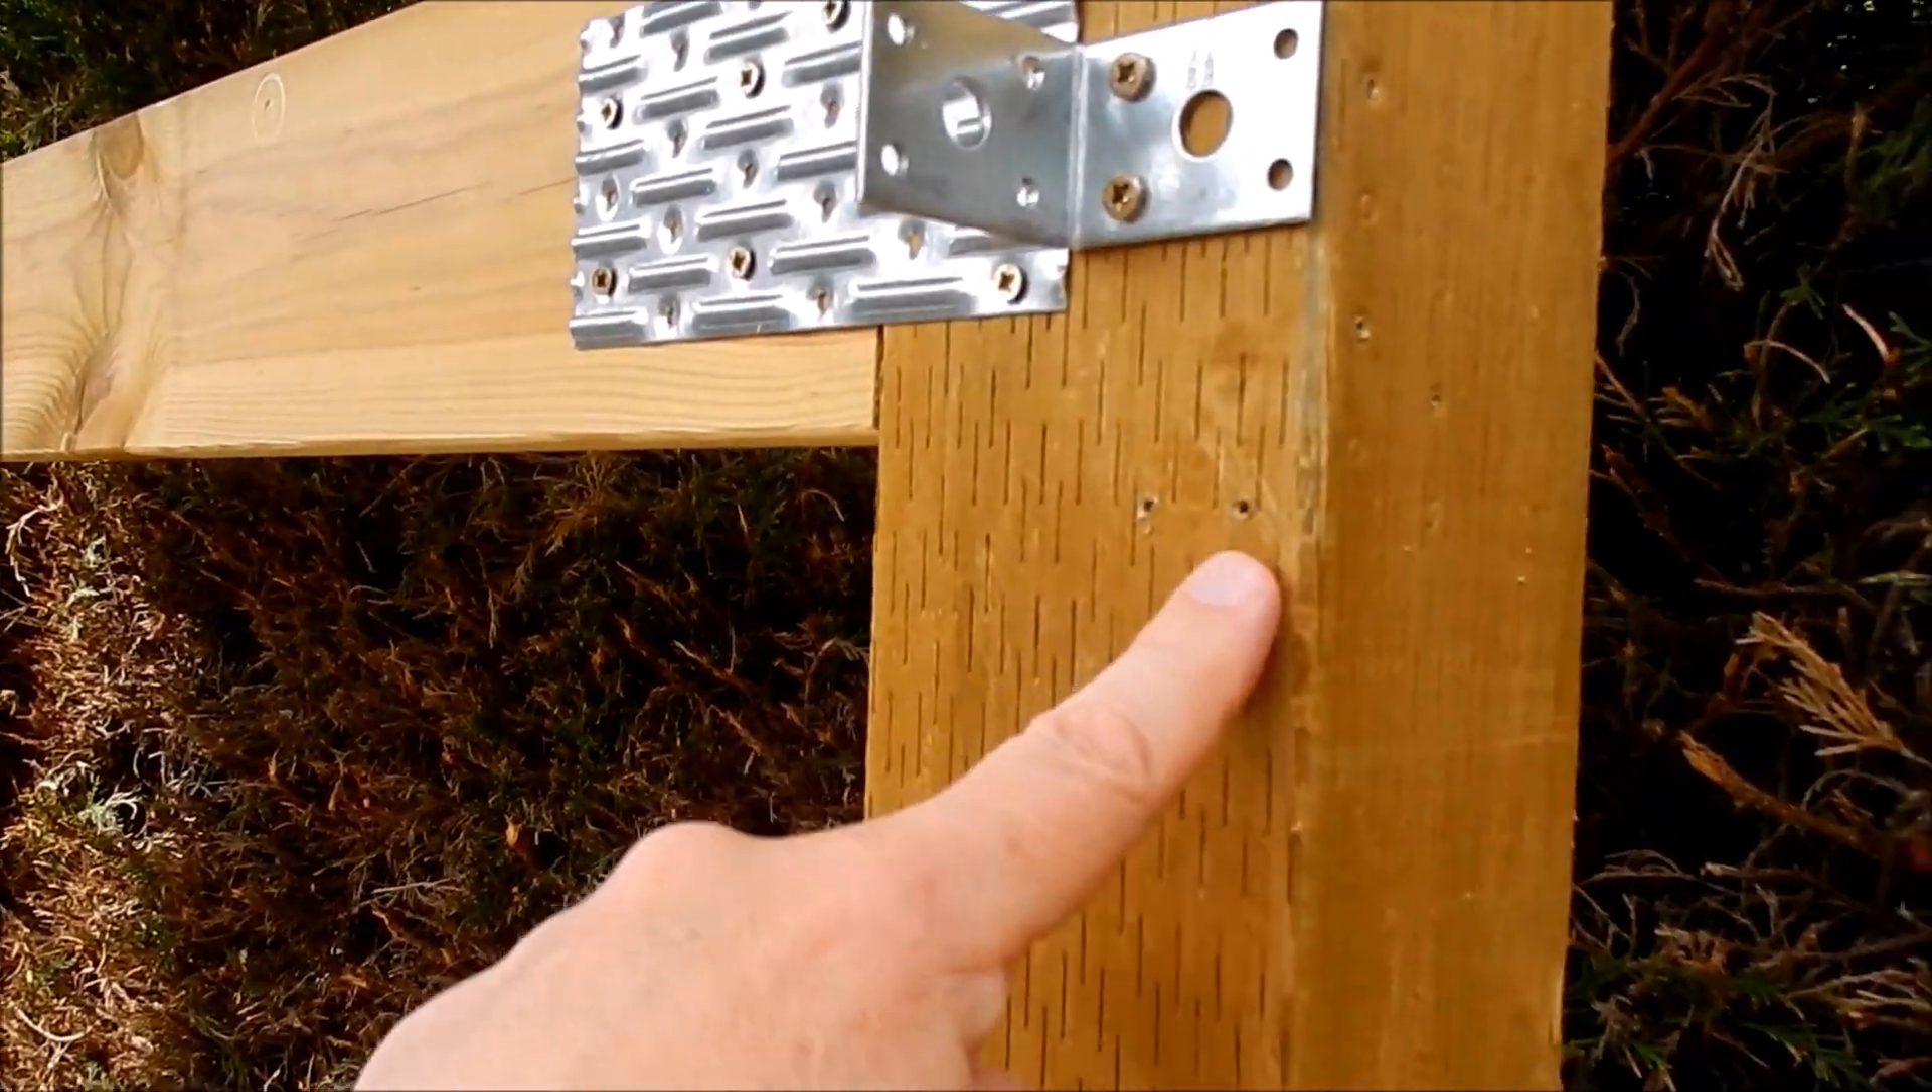Oh, the lifter brackets have been removed because there are the screw holes.